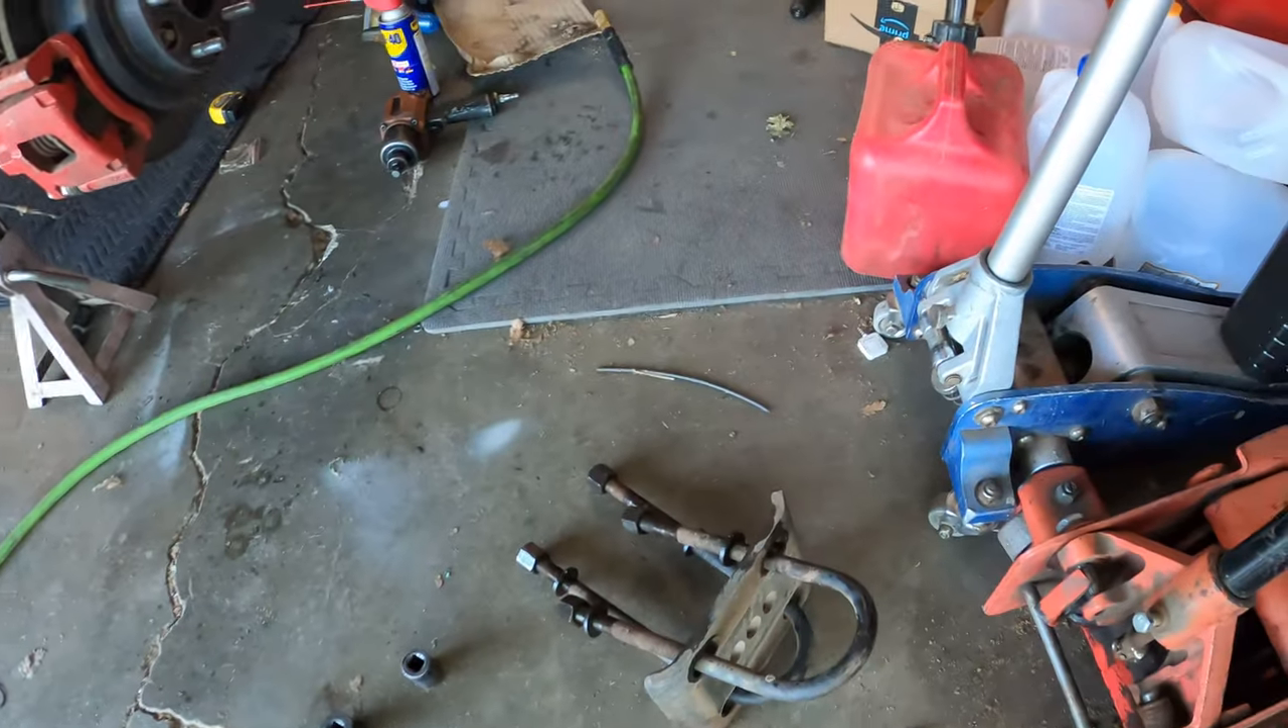One side of the u-bolts is out.